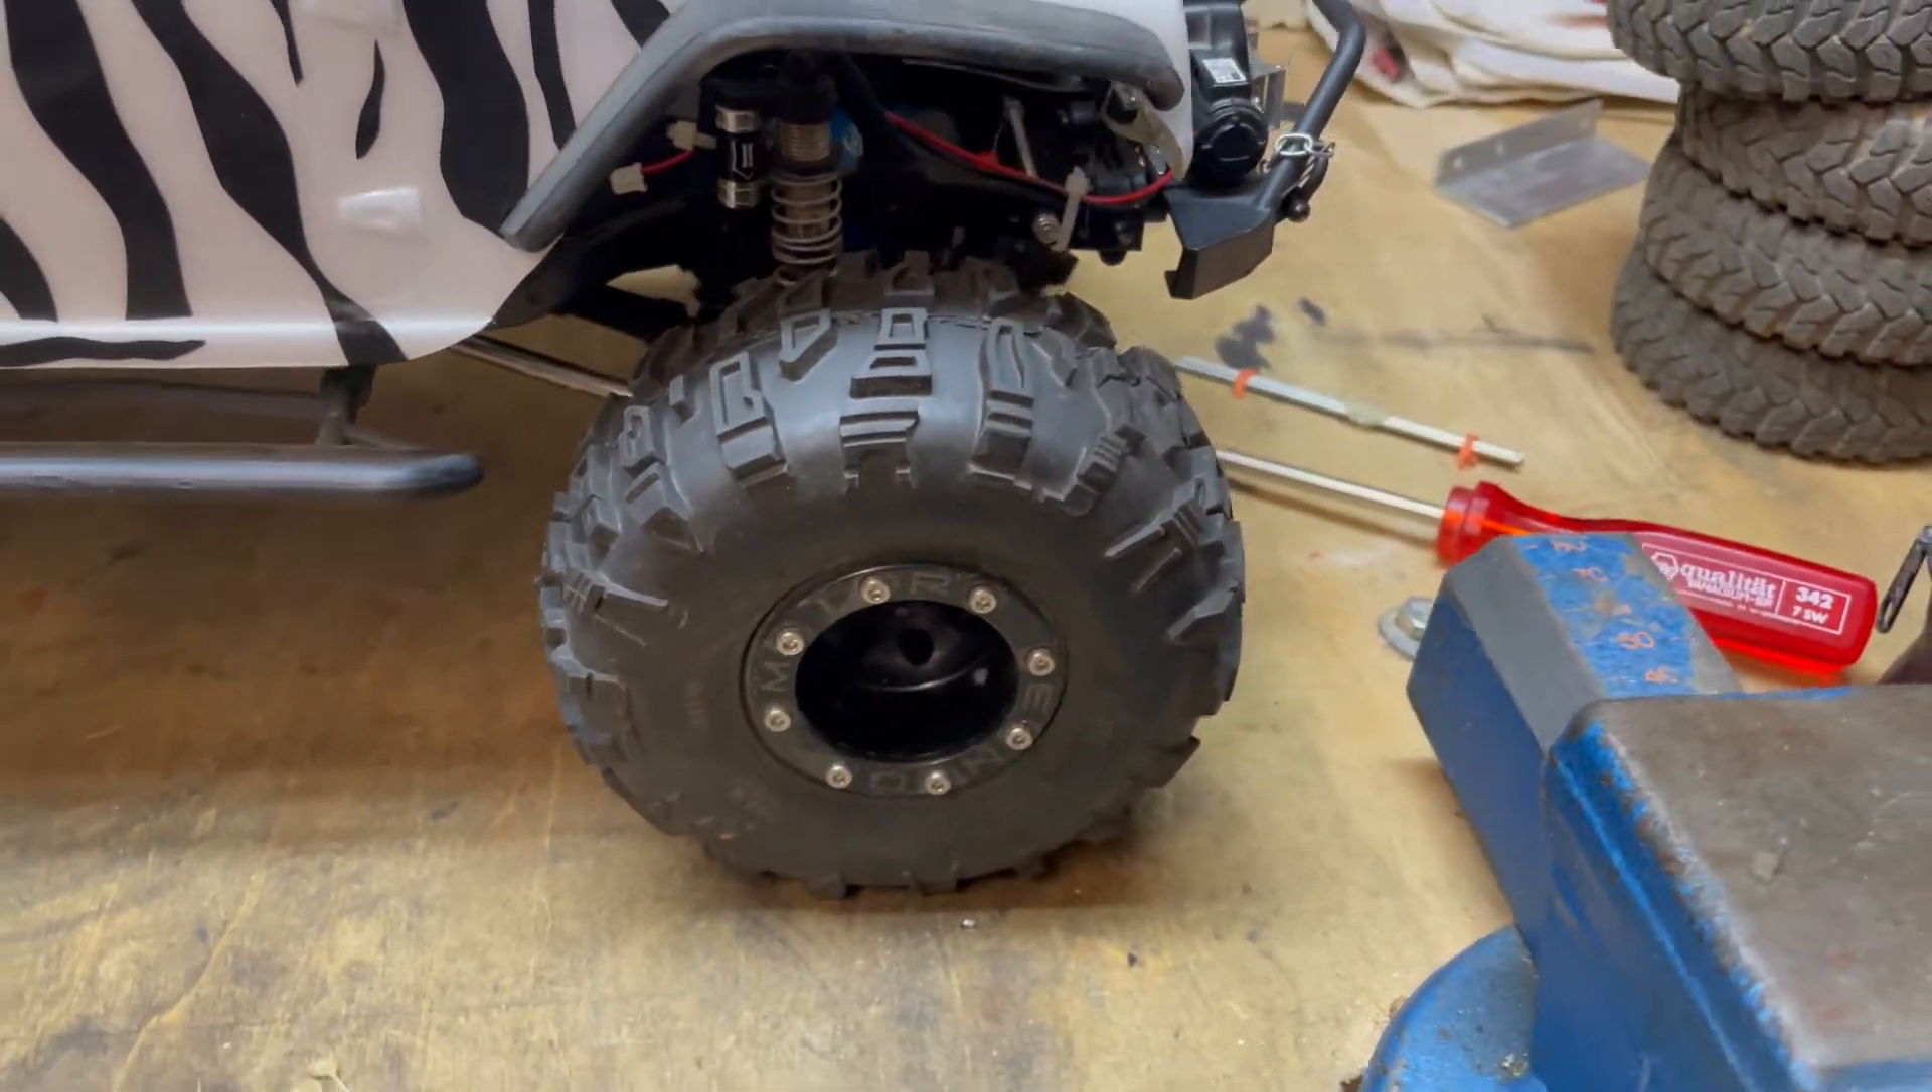So ich habe das ding jetzt zusammengebaut habe jetzt auch mal die dicken reifen drauf gemacht.